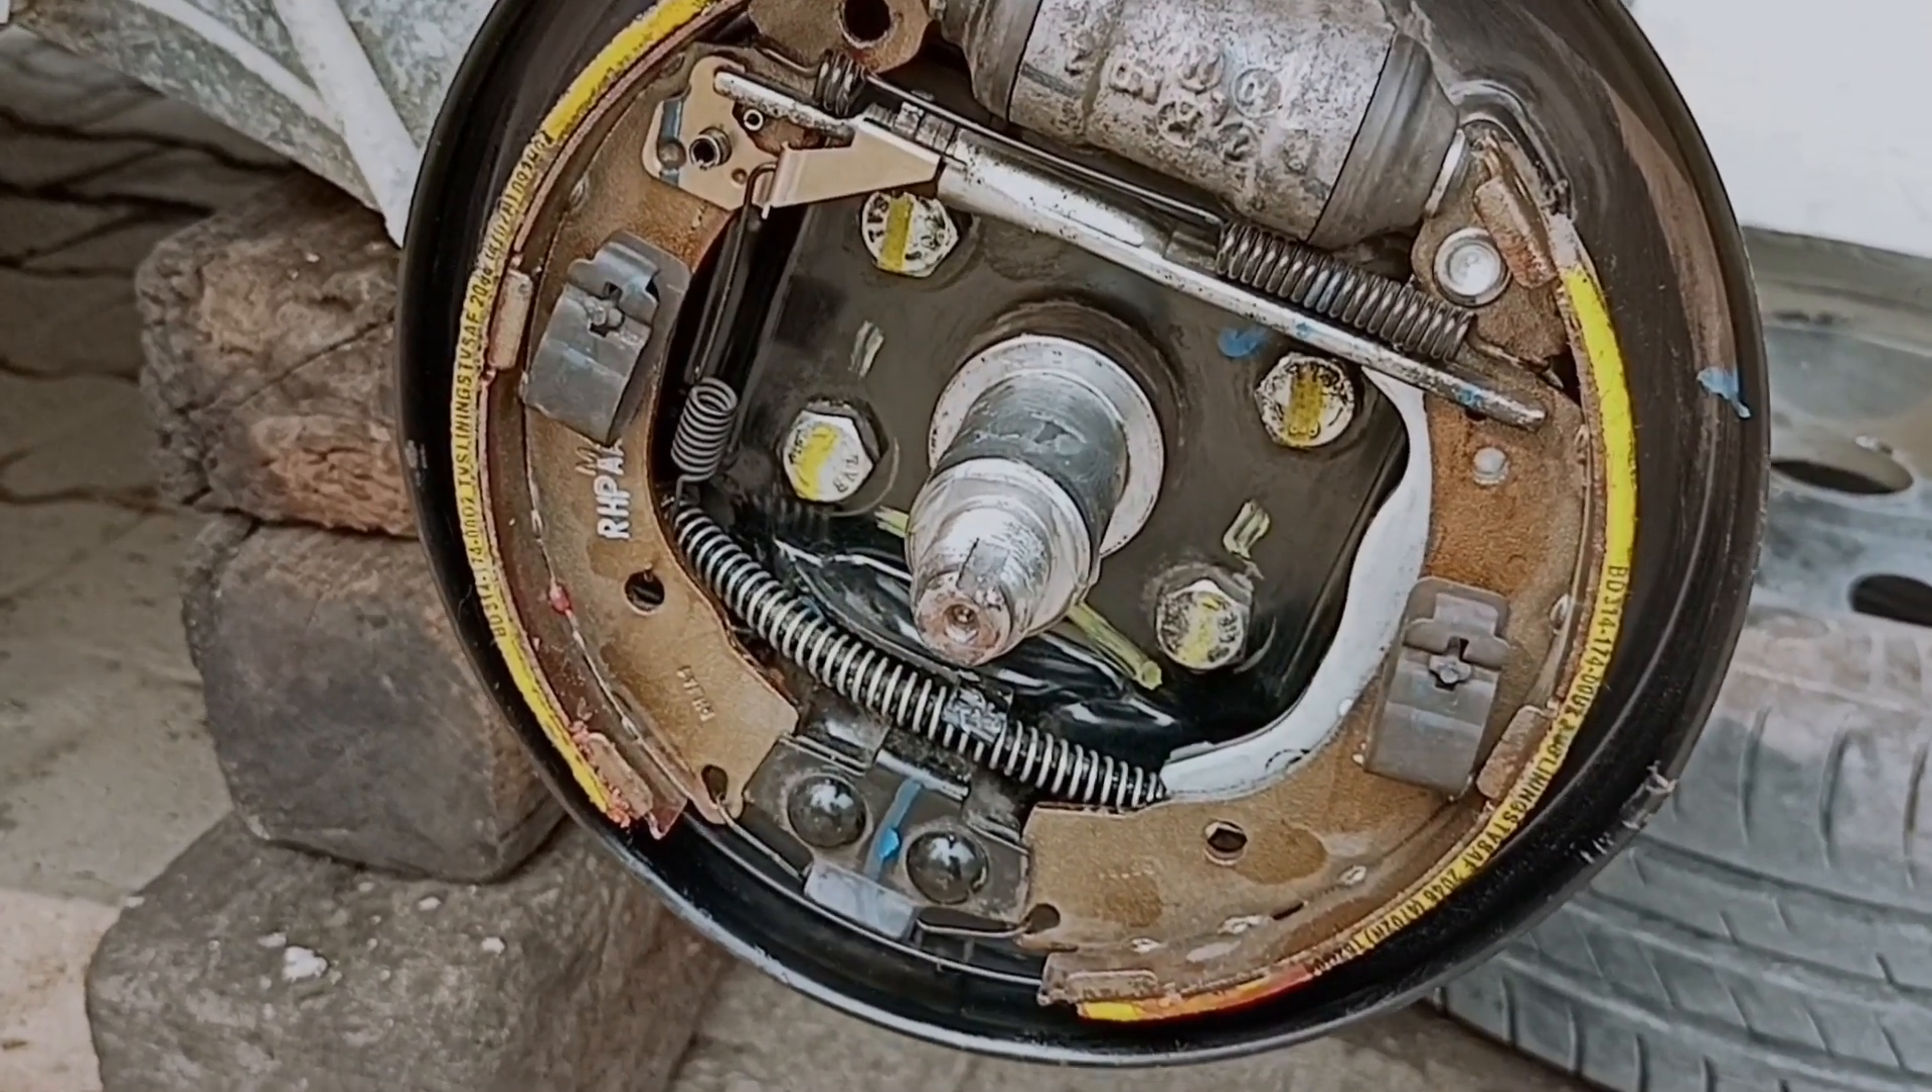यह नए वाले जो brake shoe हमने मंगाये थे दोस्तों वो हमने लगवा दिया है।